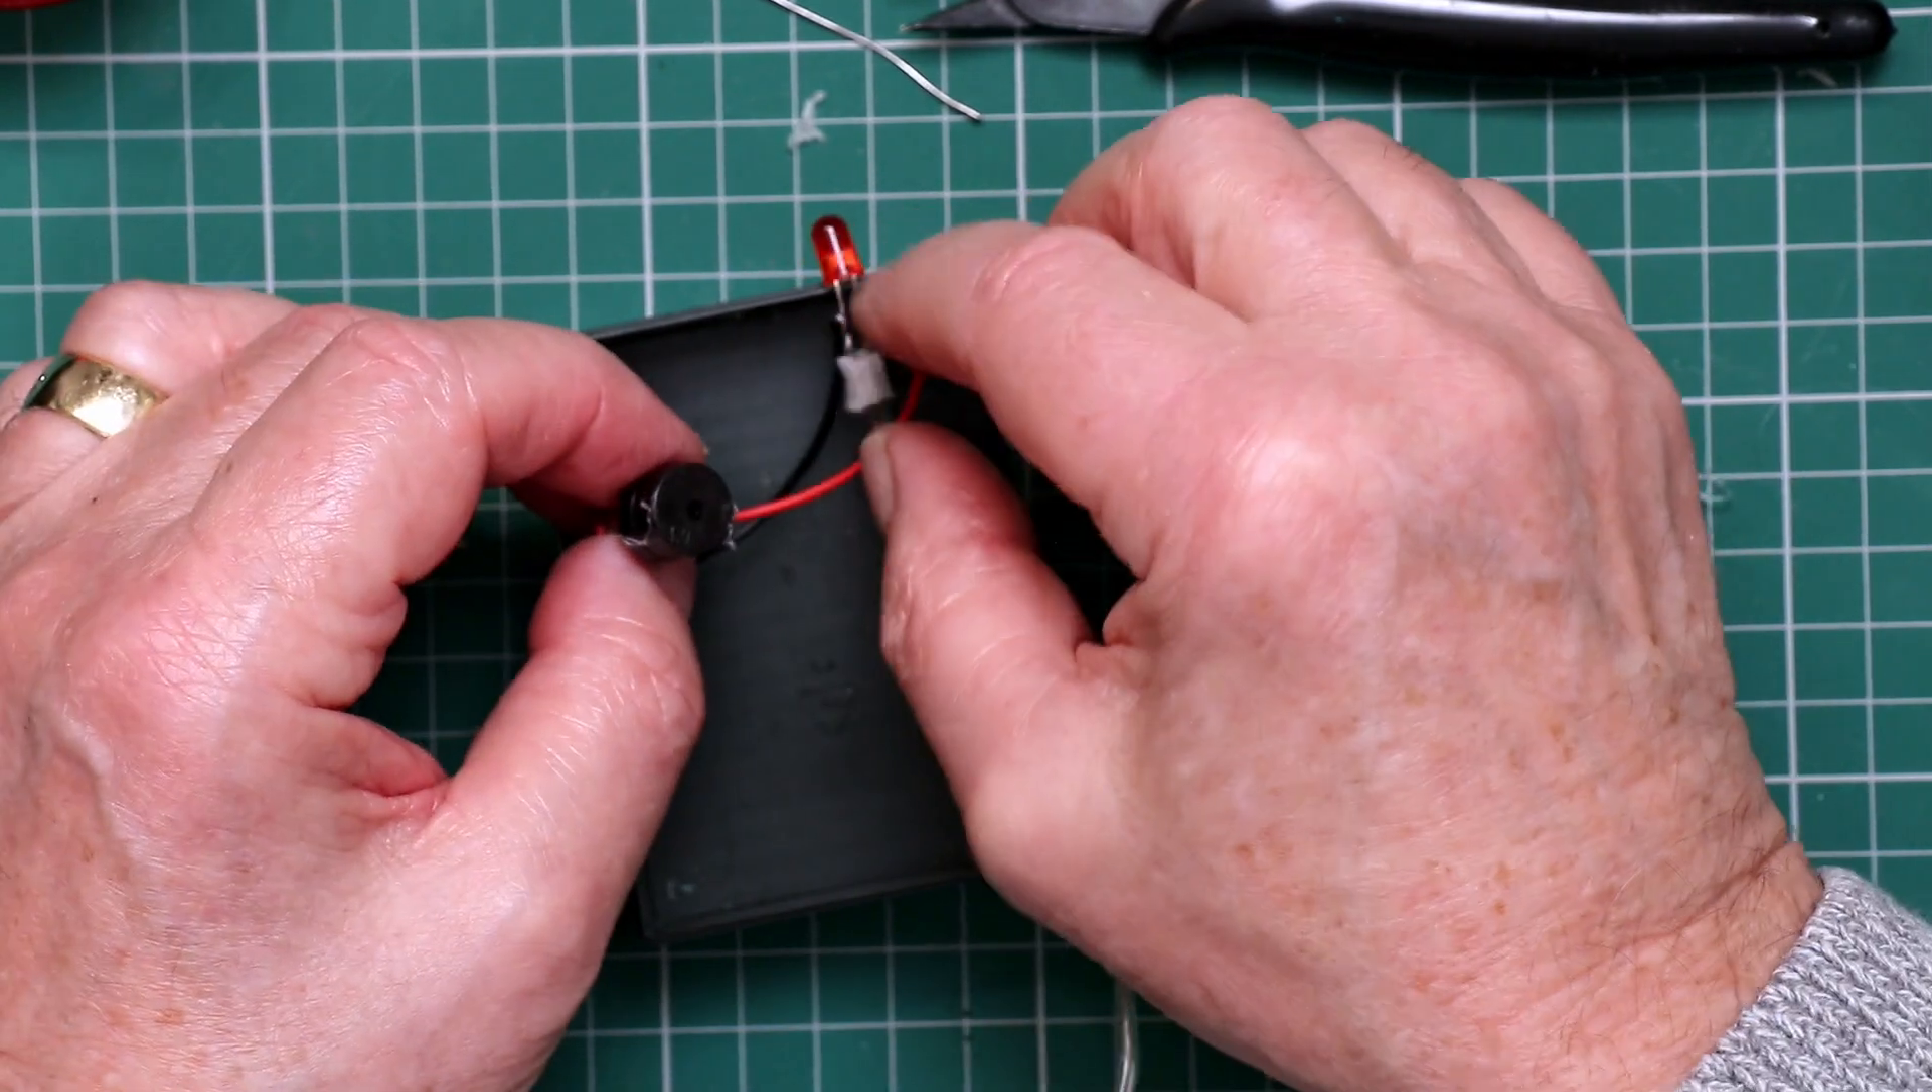So all that remains now is for us to mount the led and the transducer in the box.